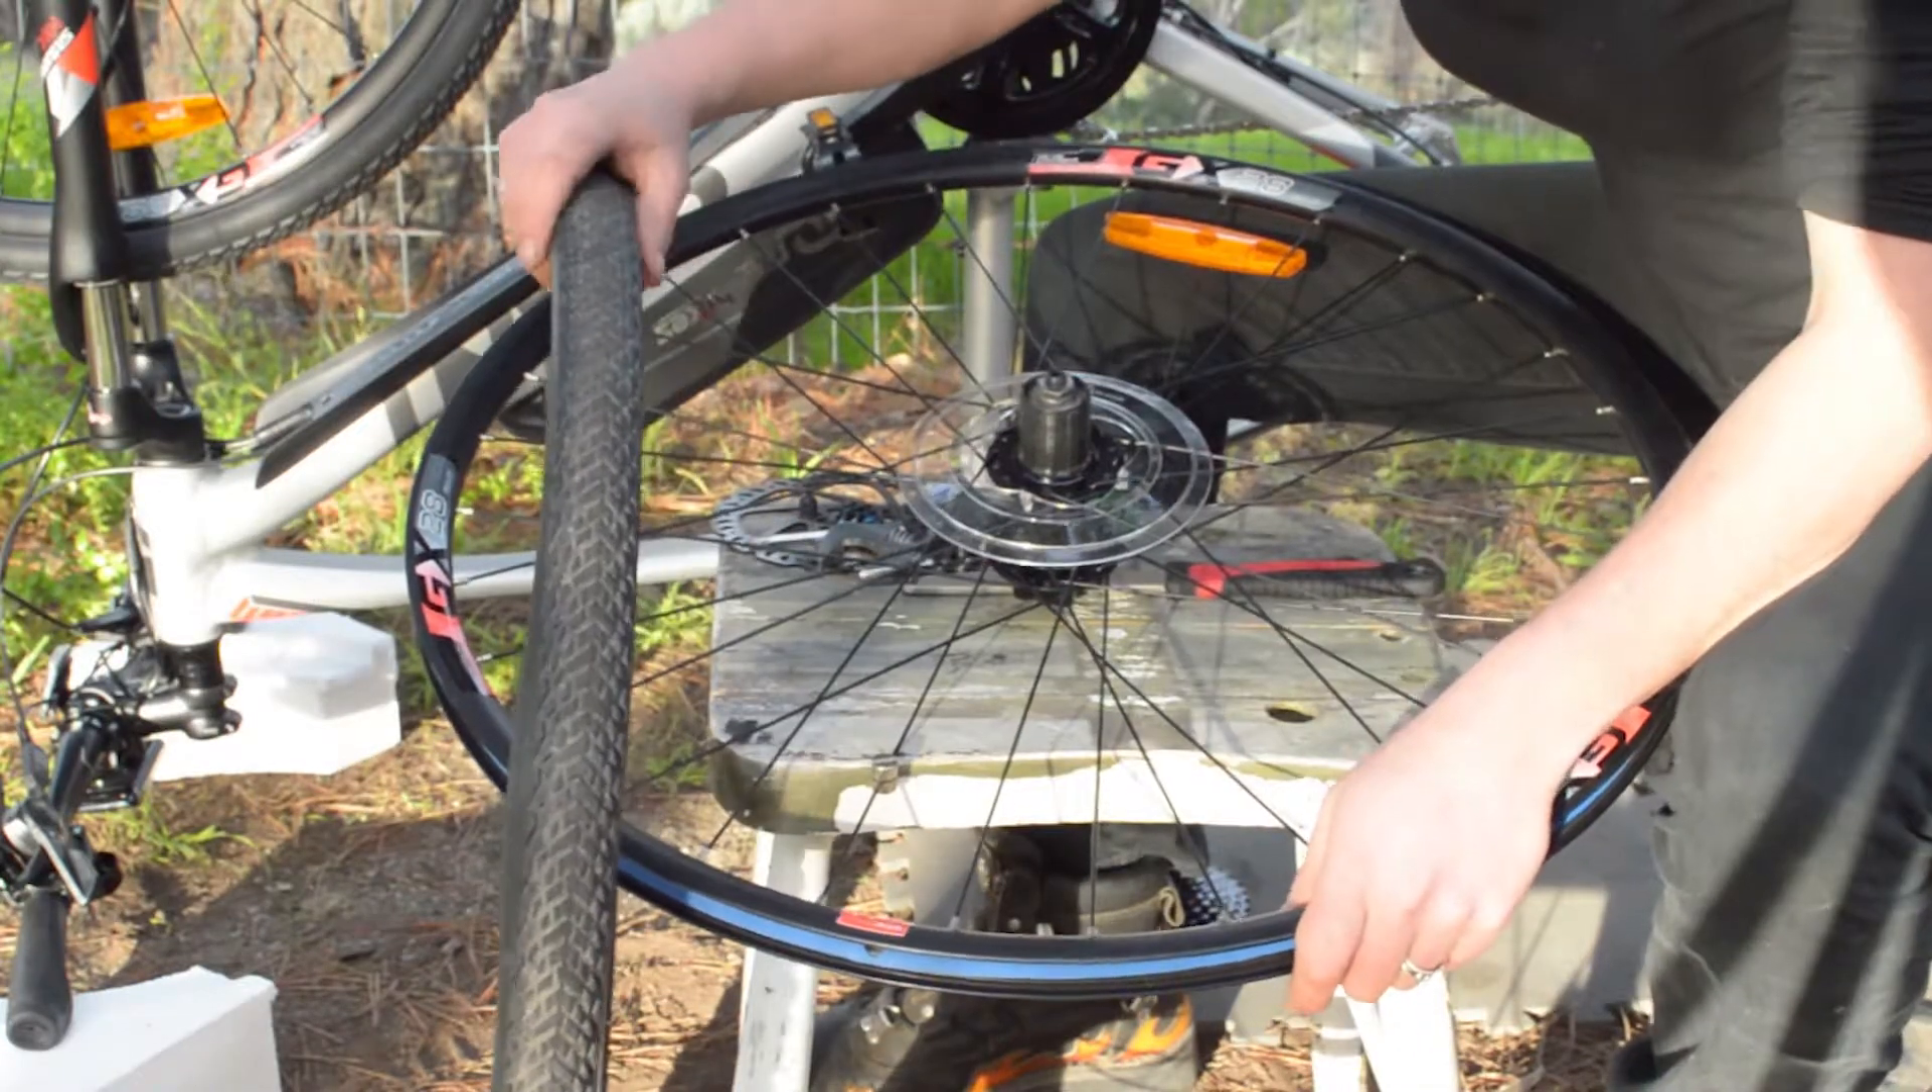There we go. We've got the tire off now.